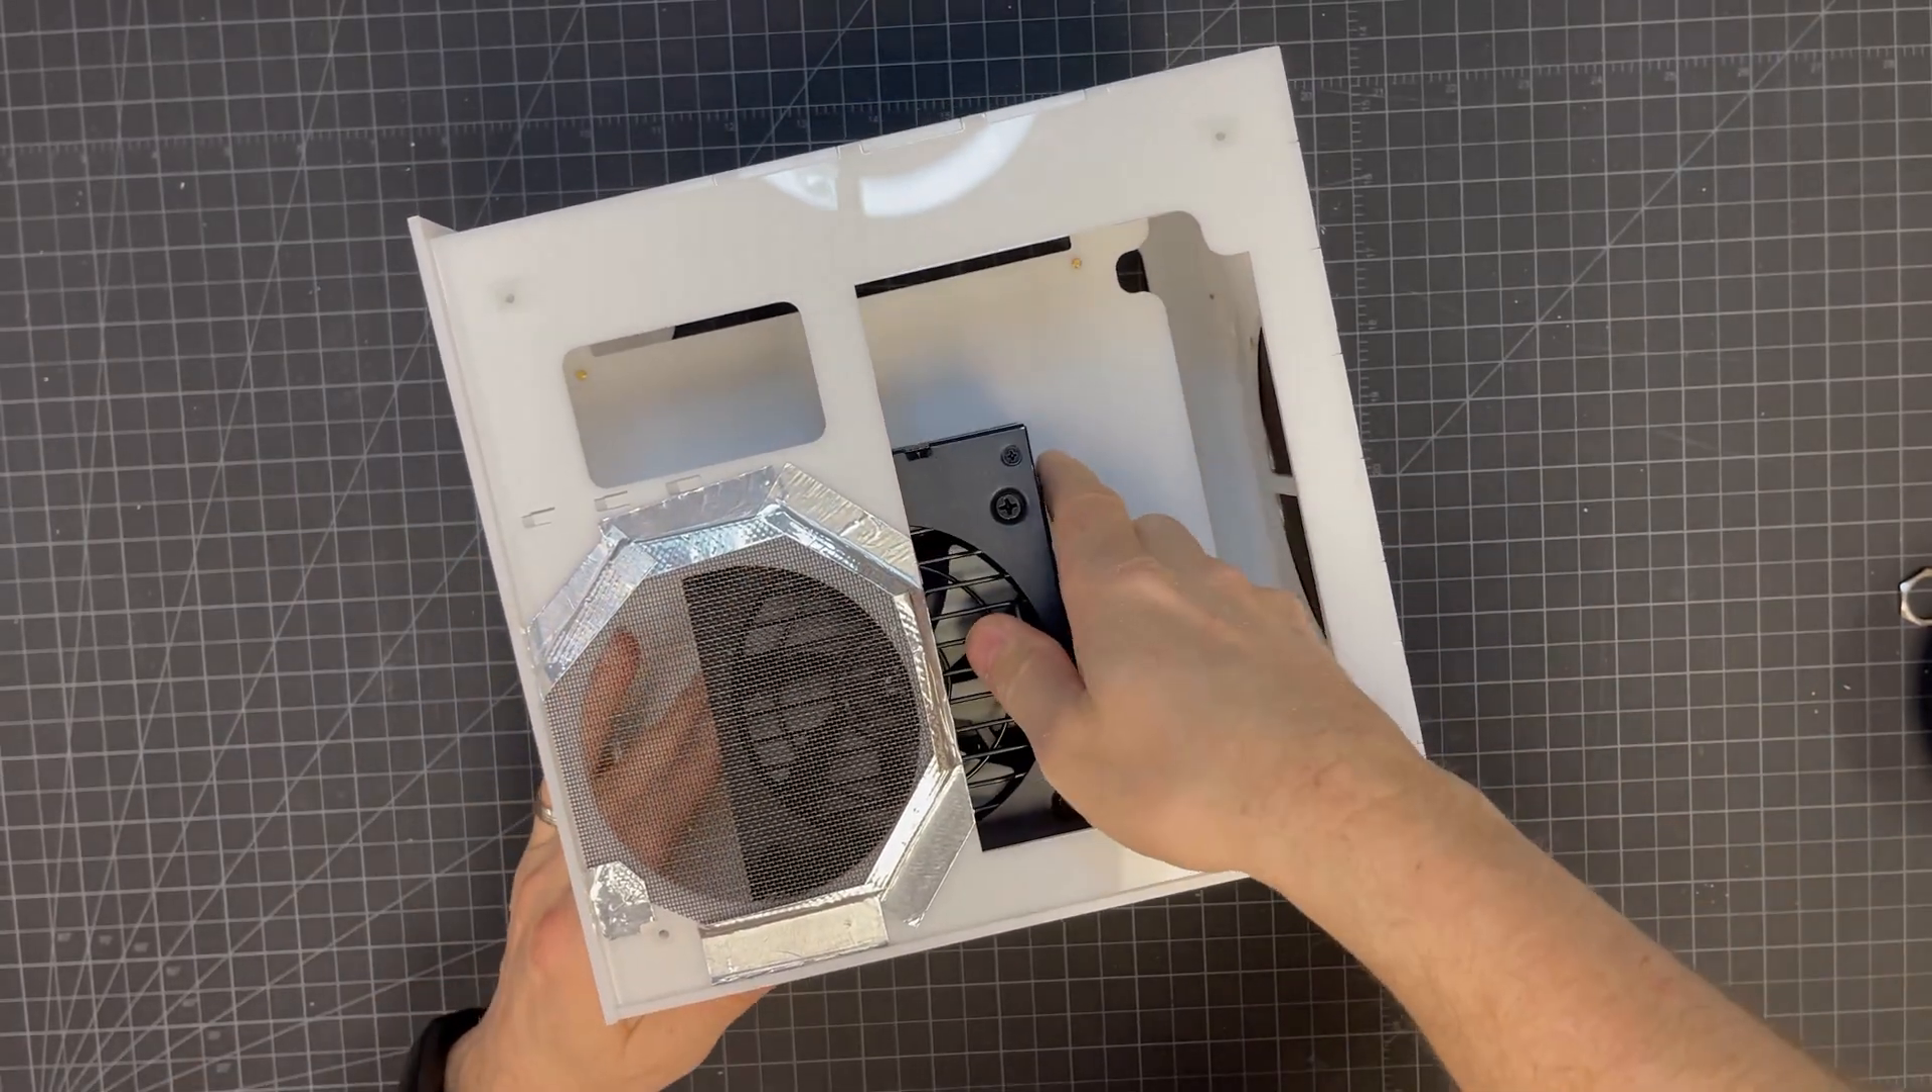You see there are screens that have already been added to act as filters for where the power supply unit that's going in now has its intake.